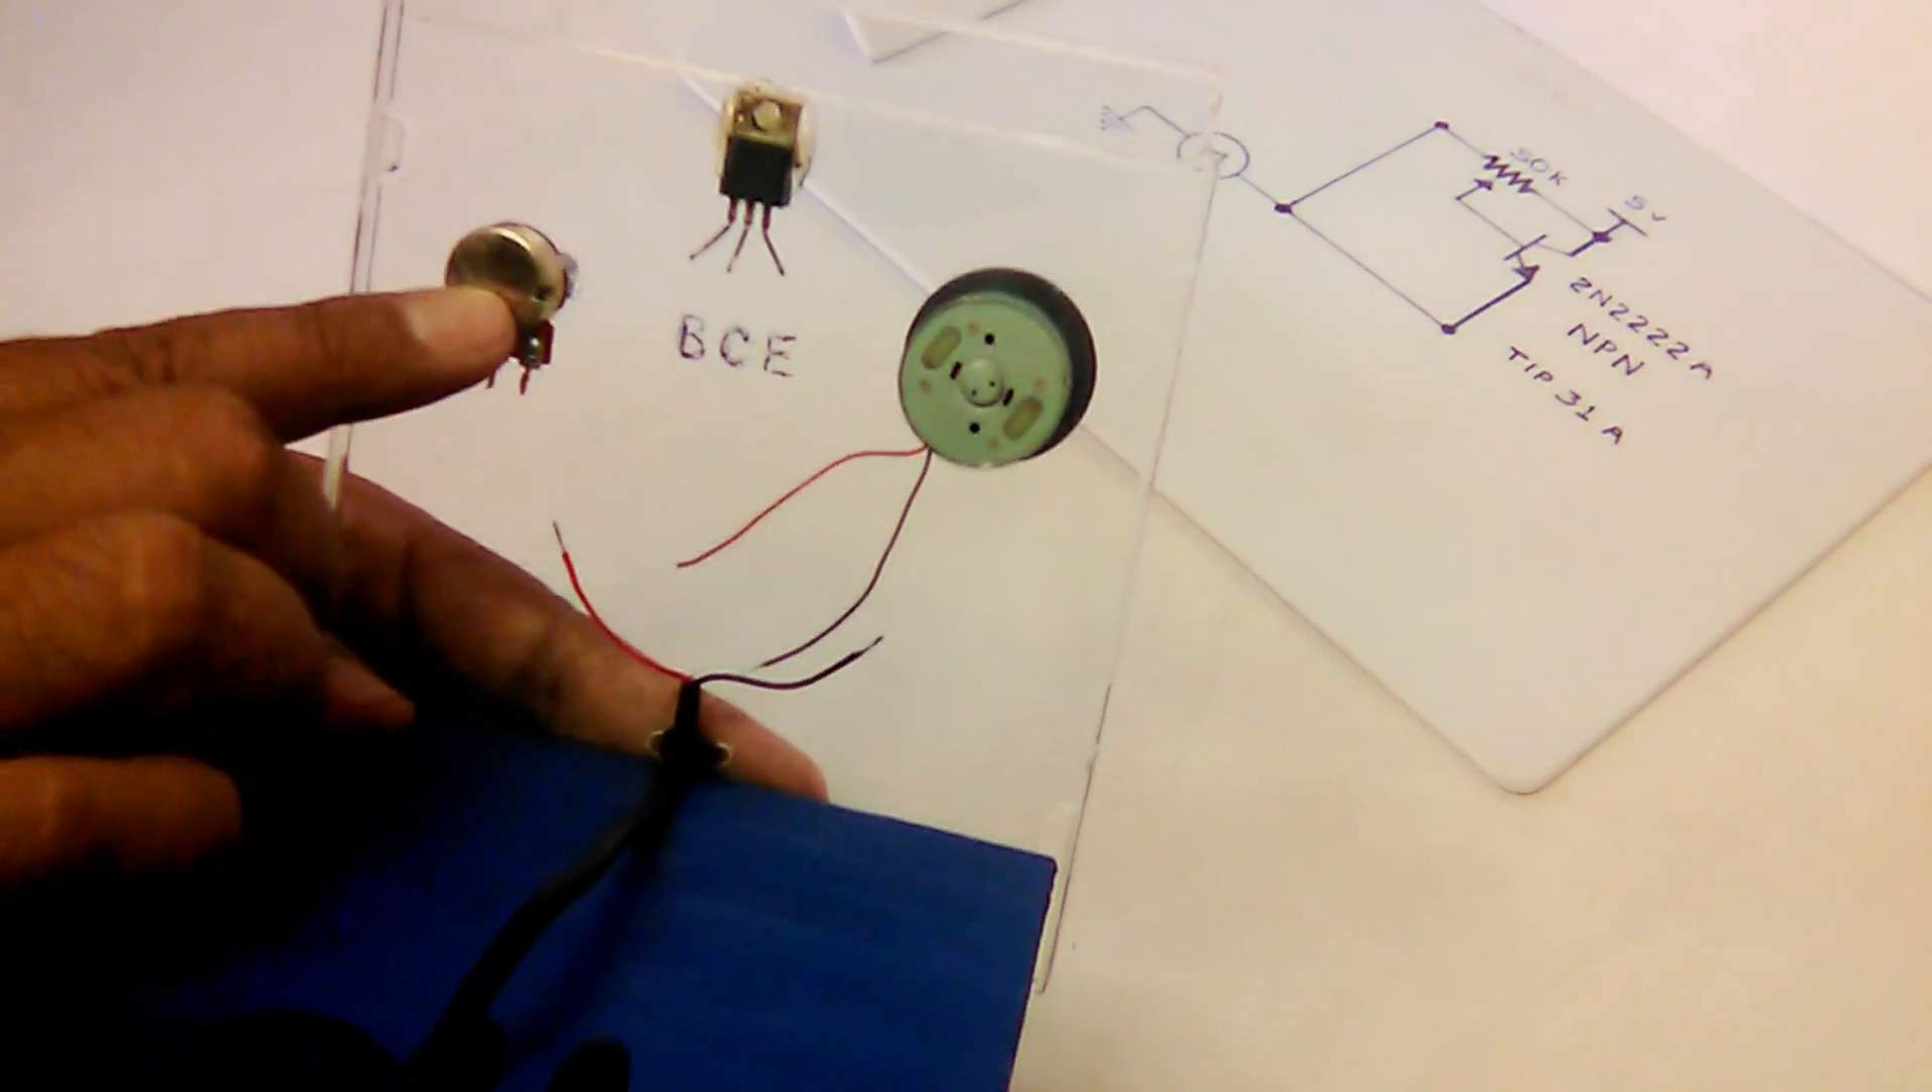Yo monté el motorcito aquí en esta base para poder mostrarles cómo vamos a conectarlo ya tenemos montadas las piezas.